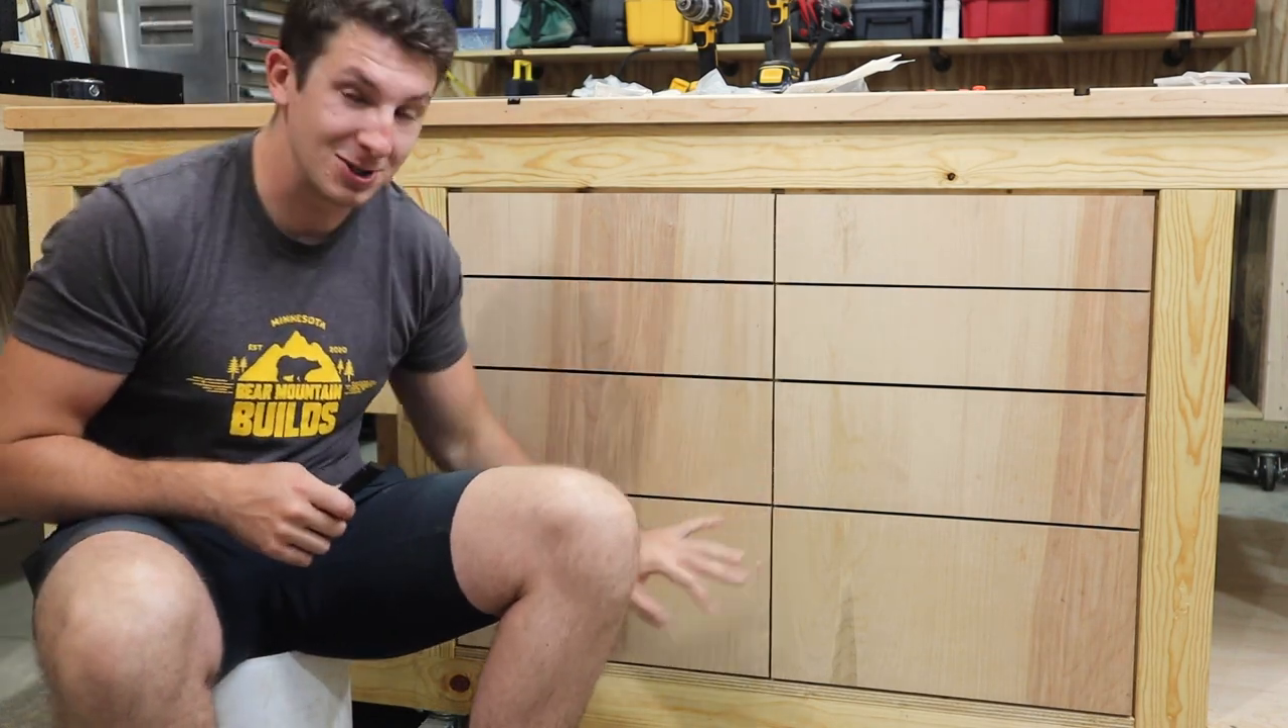The drawer fronts are on and it's looking really great.